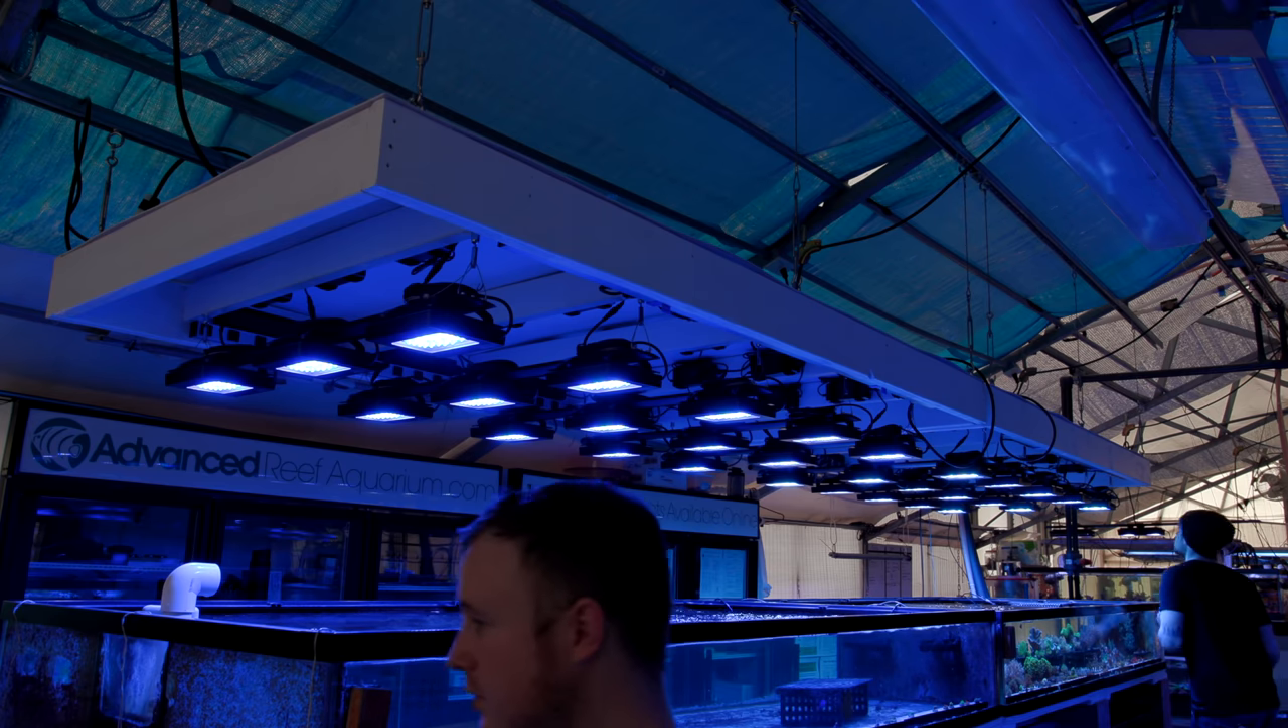All right, and this is the finished product. Those canopies are up. We did all the leveling that we needed to do.